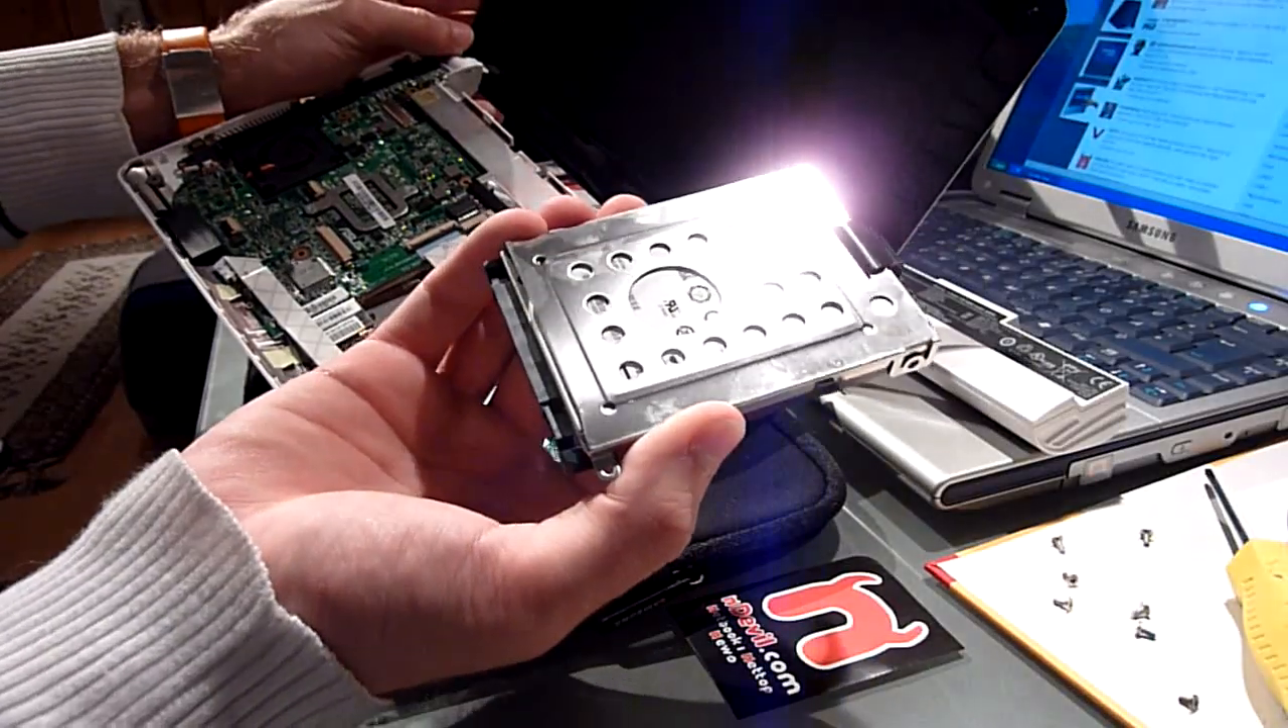I took the hard drive out already.